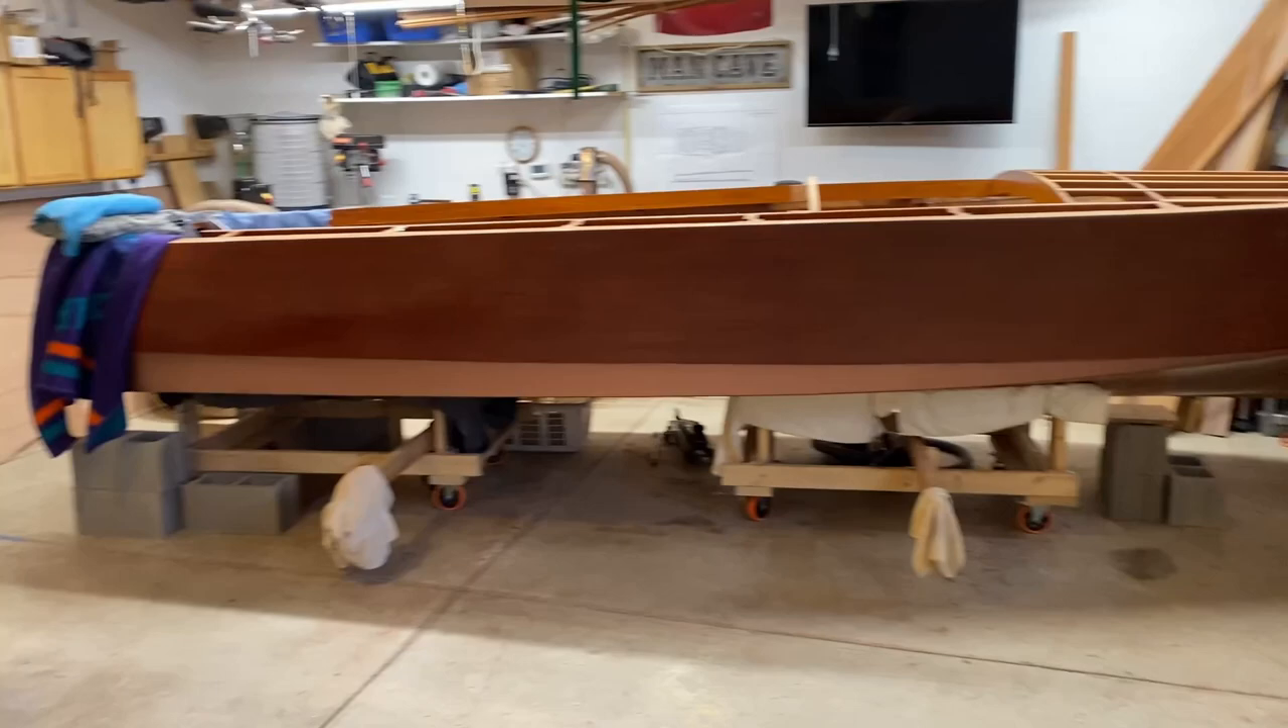So the boat is back on its two-piece cradle now and so I can move it around as needed and I'll be able to get under there just fine for the fin.